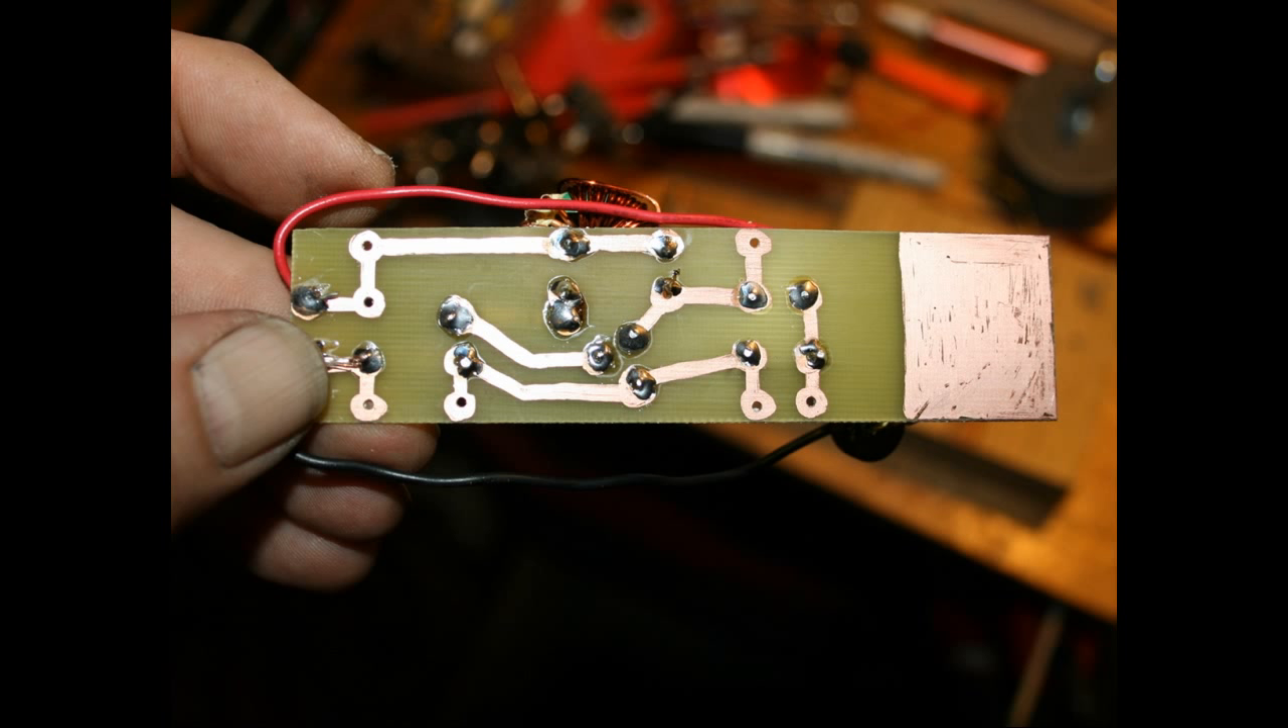Here's the backside of the board with all of the components soldered onto it.